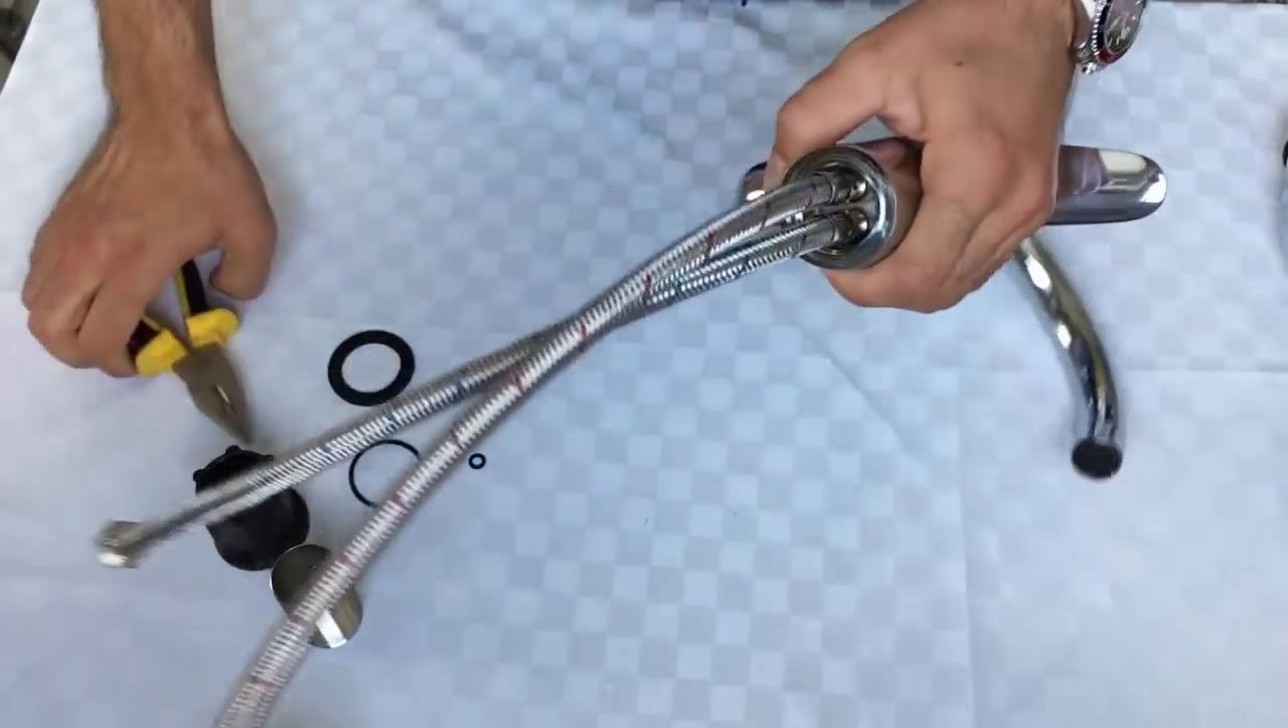evet süper borularımızı taktık evet süper borularımızı taktık.